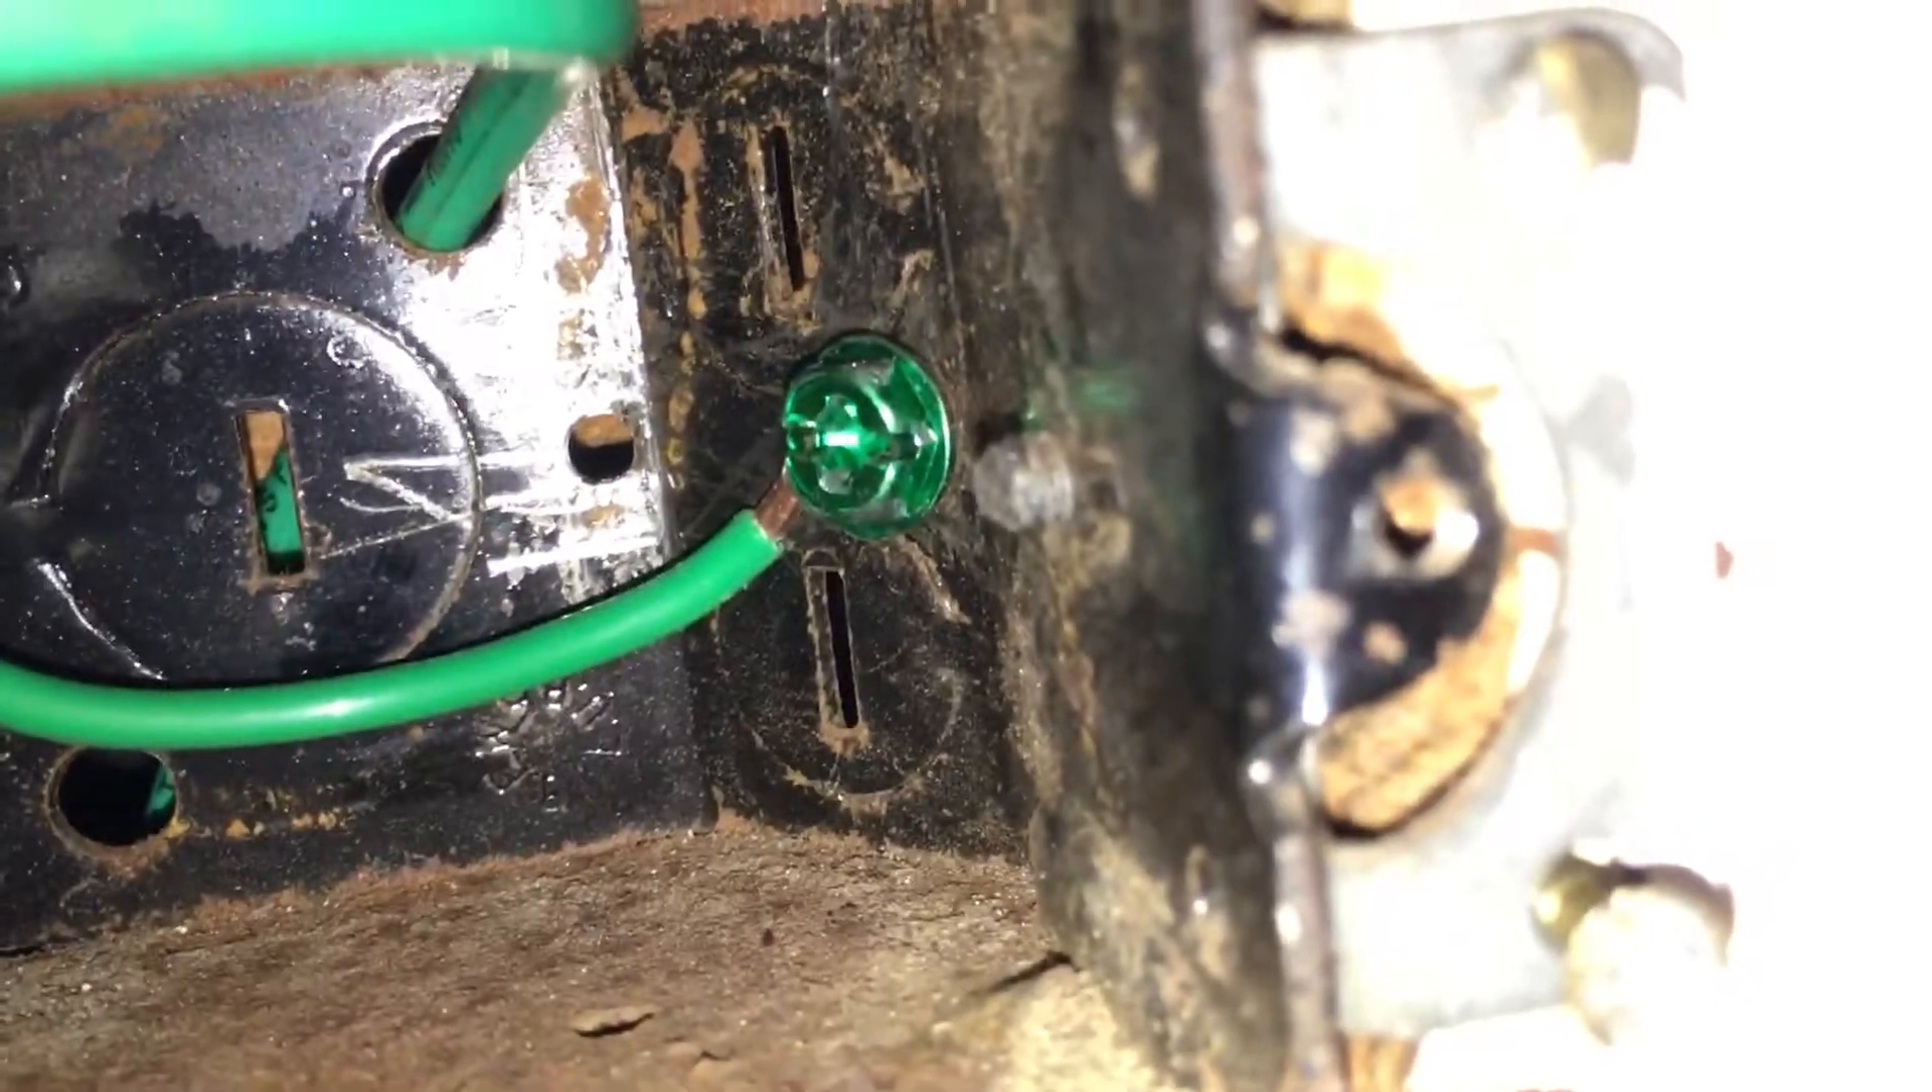This is a metal box so i did take the ground and i put a ground connected to the box and i scraped off the paint underneath it and connected that to the box right there.